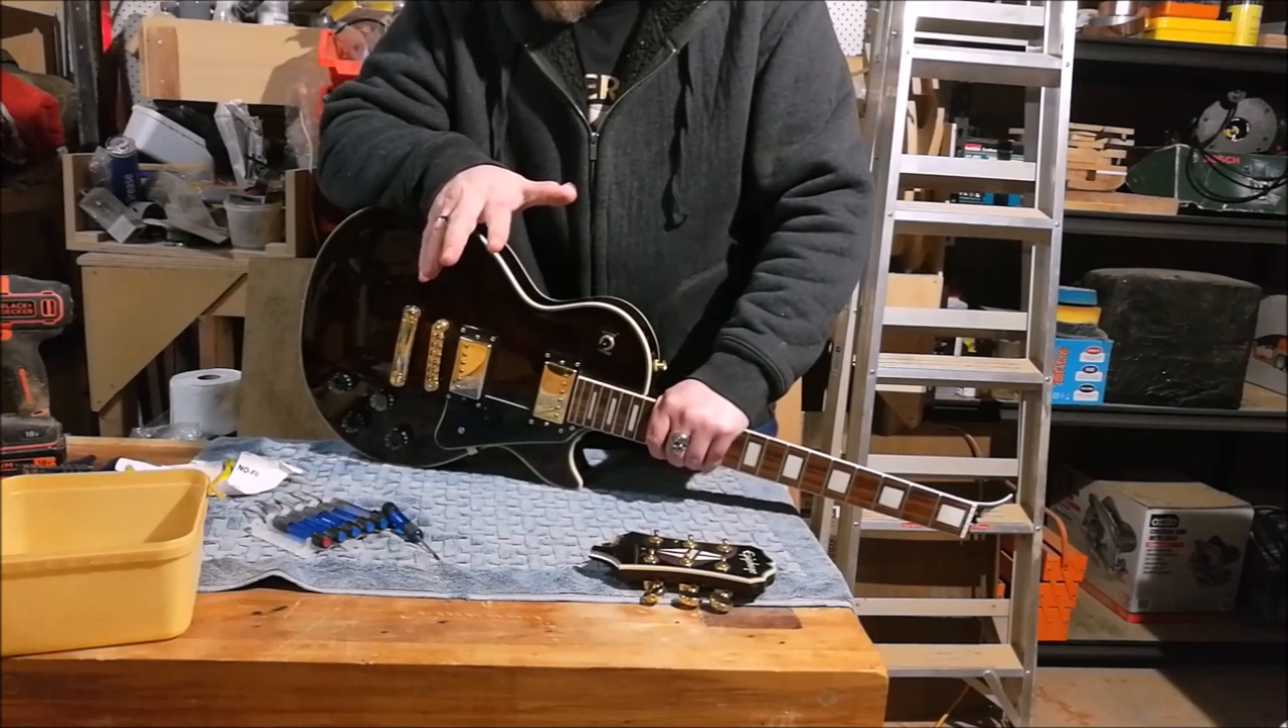Since the last time you saw this guitar, by the way you'll notice the headstock is no longer attached to it.